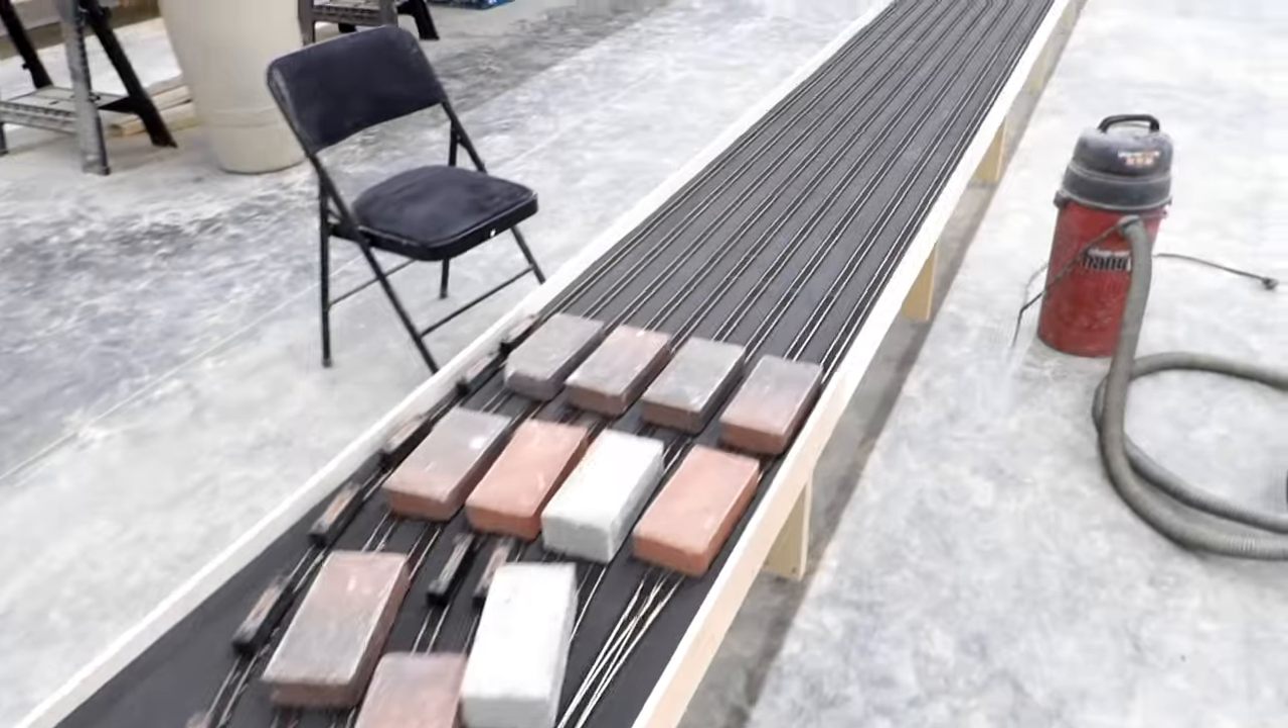All the track and turnouts for this staging yard are now laid. All the way from the end.